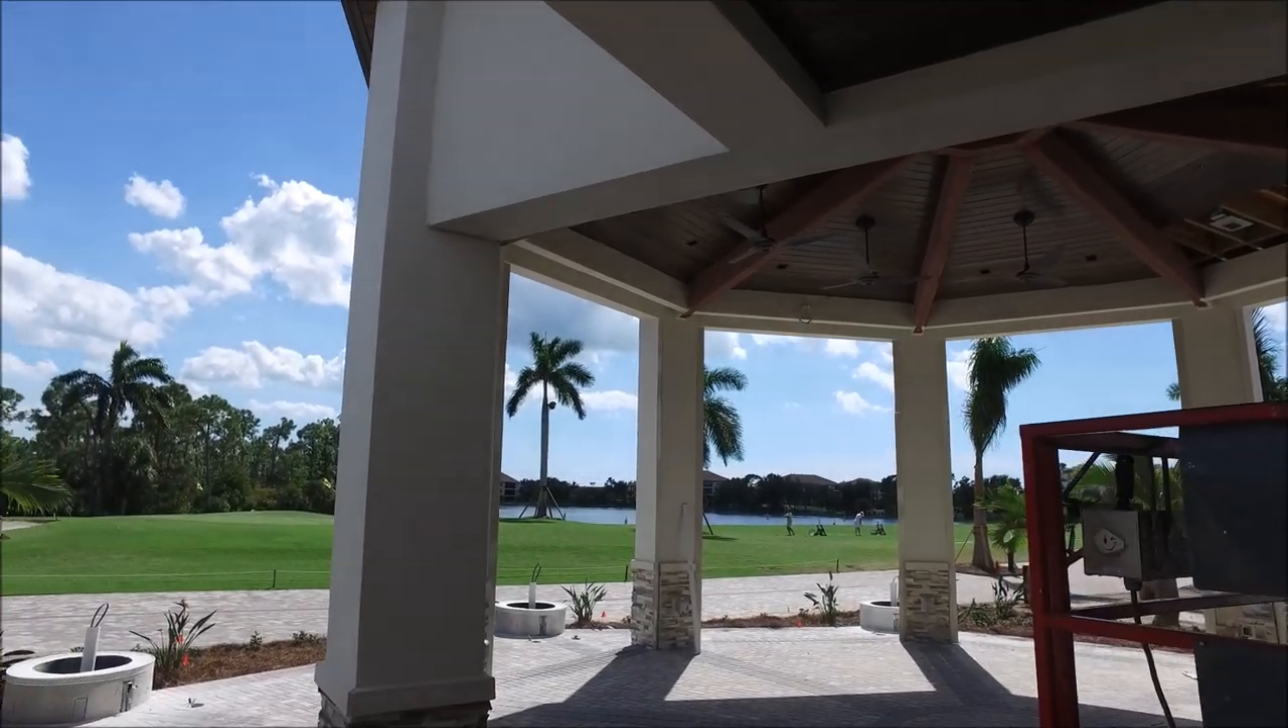Also the fans have started to be installed.